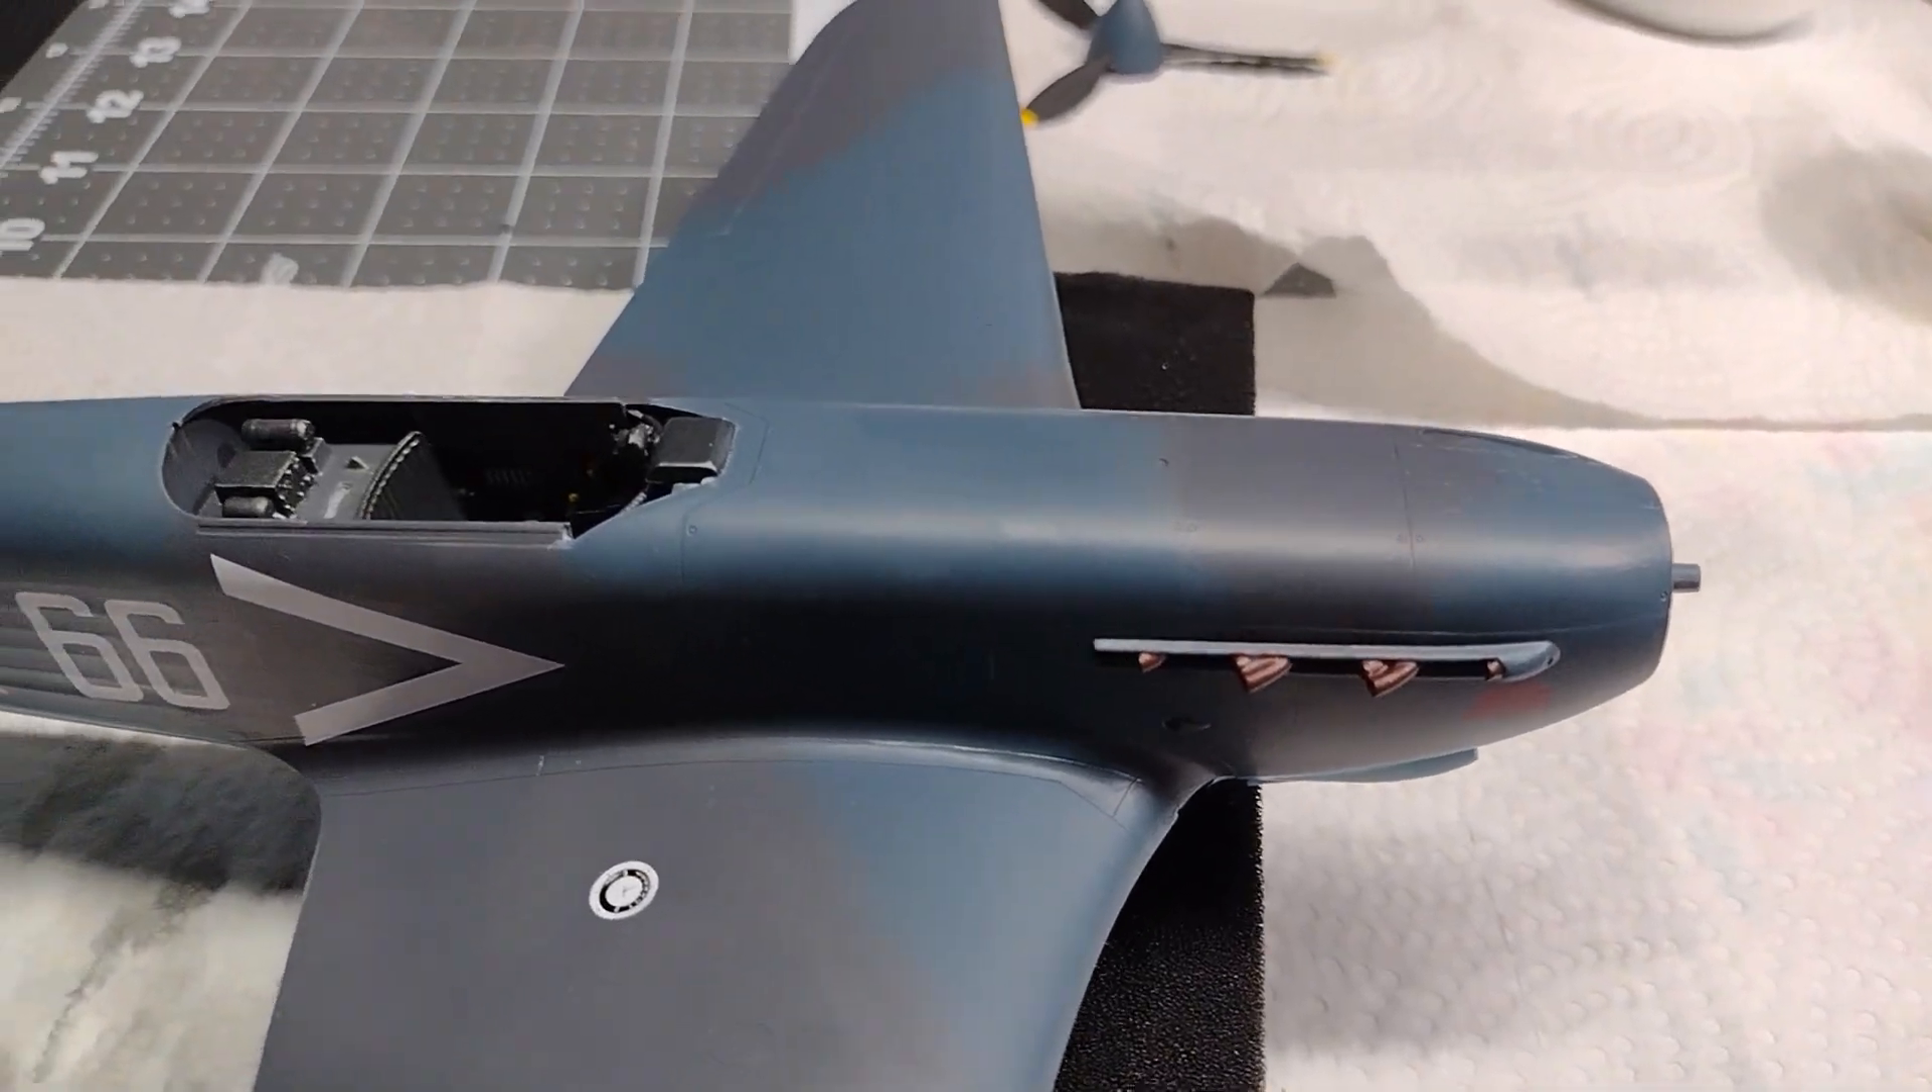I elected to have the engine cover uh put in the closed position so I didn't really build up the engine or anything like that.